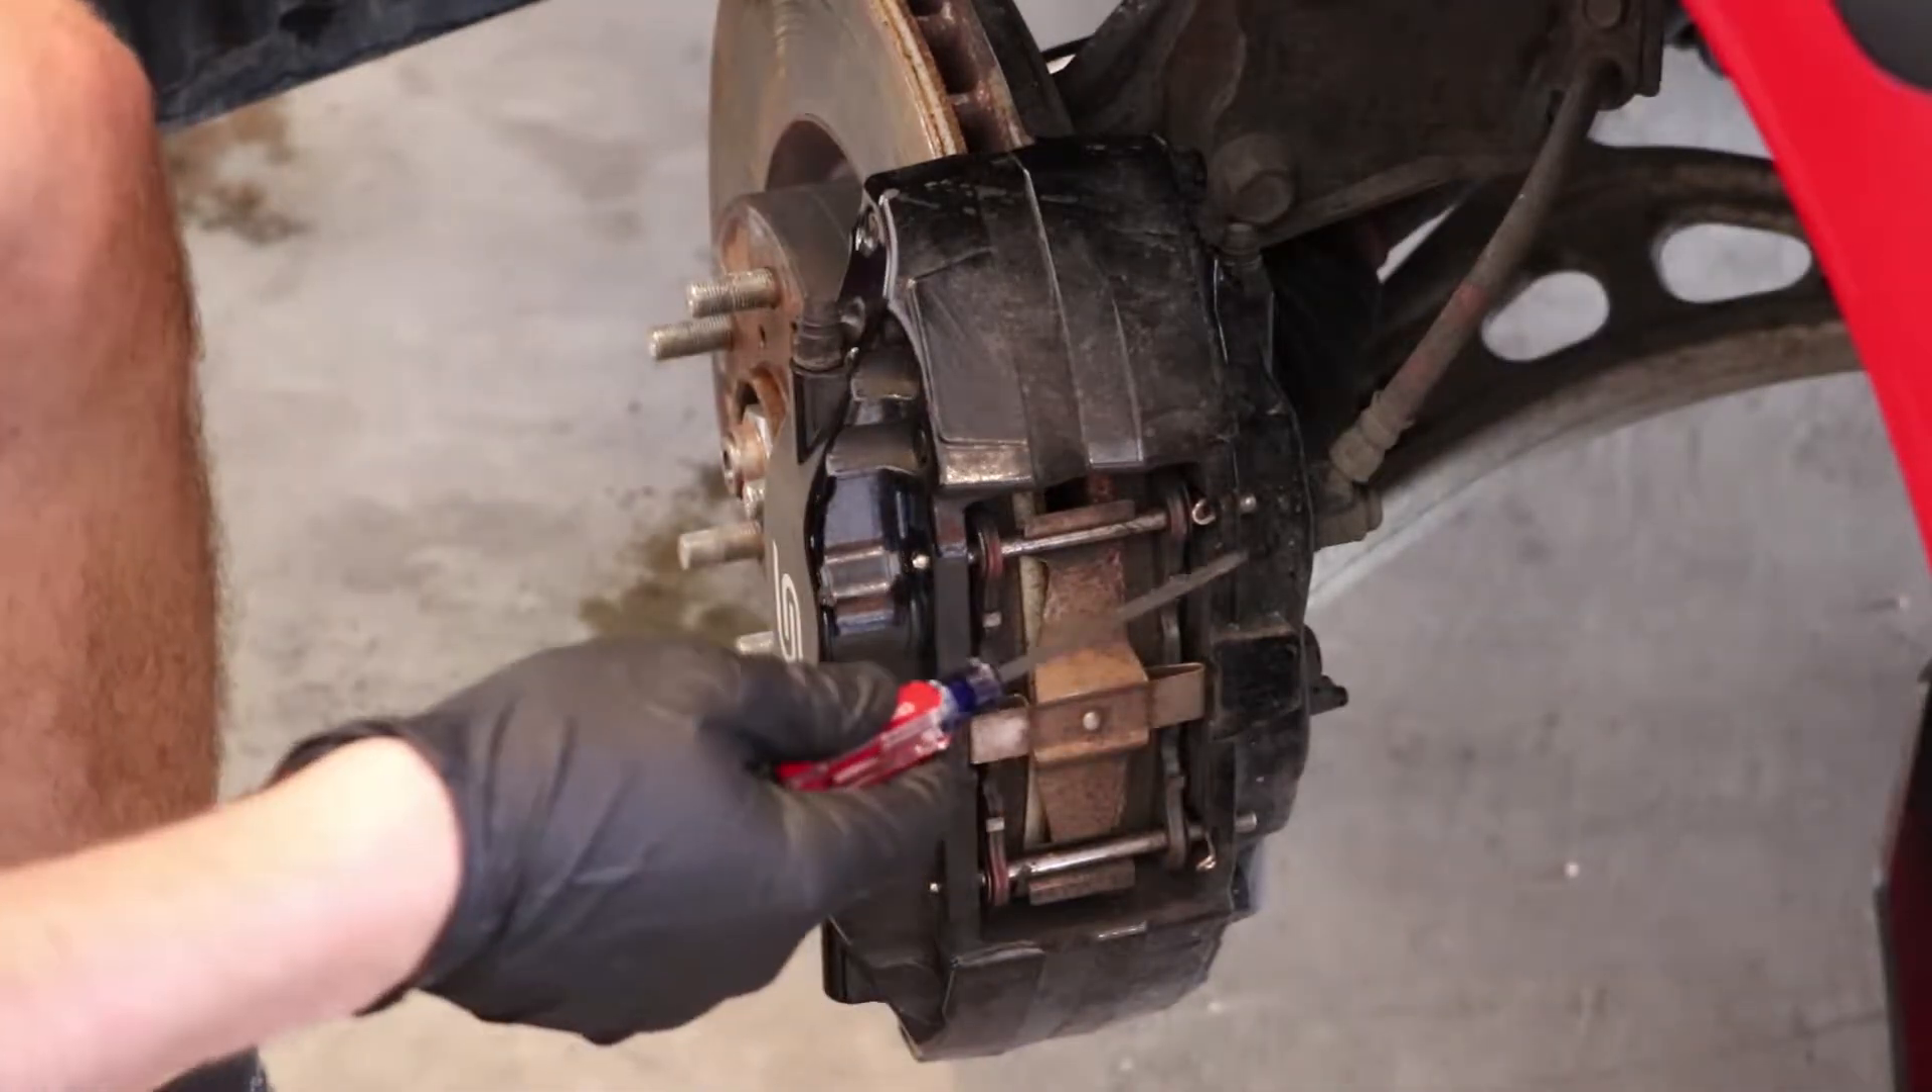Alright, so now that we've got the car up and the wheel off, we've got our caliper exposed here.